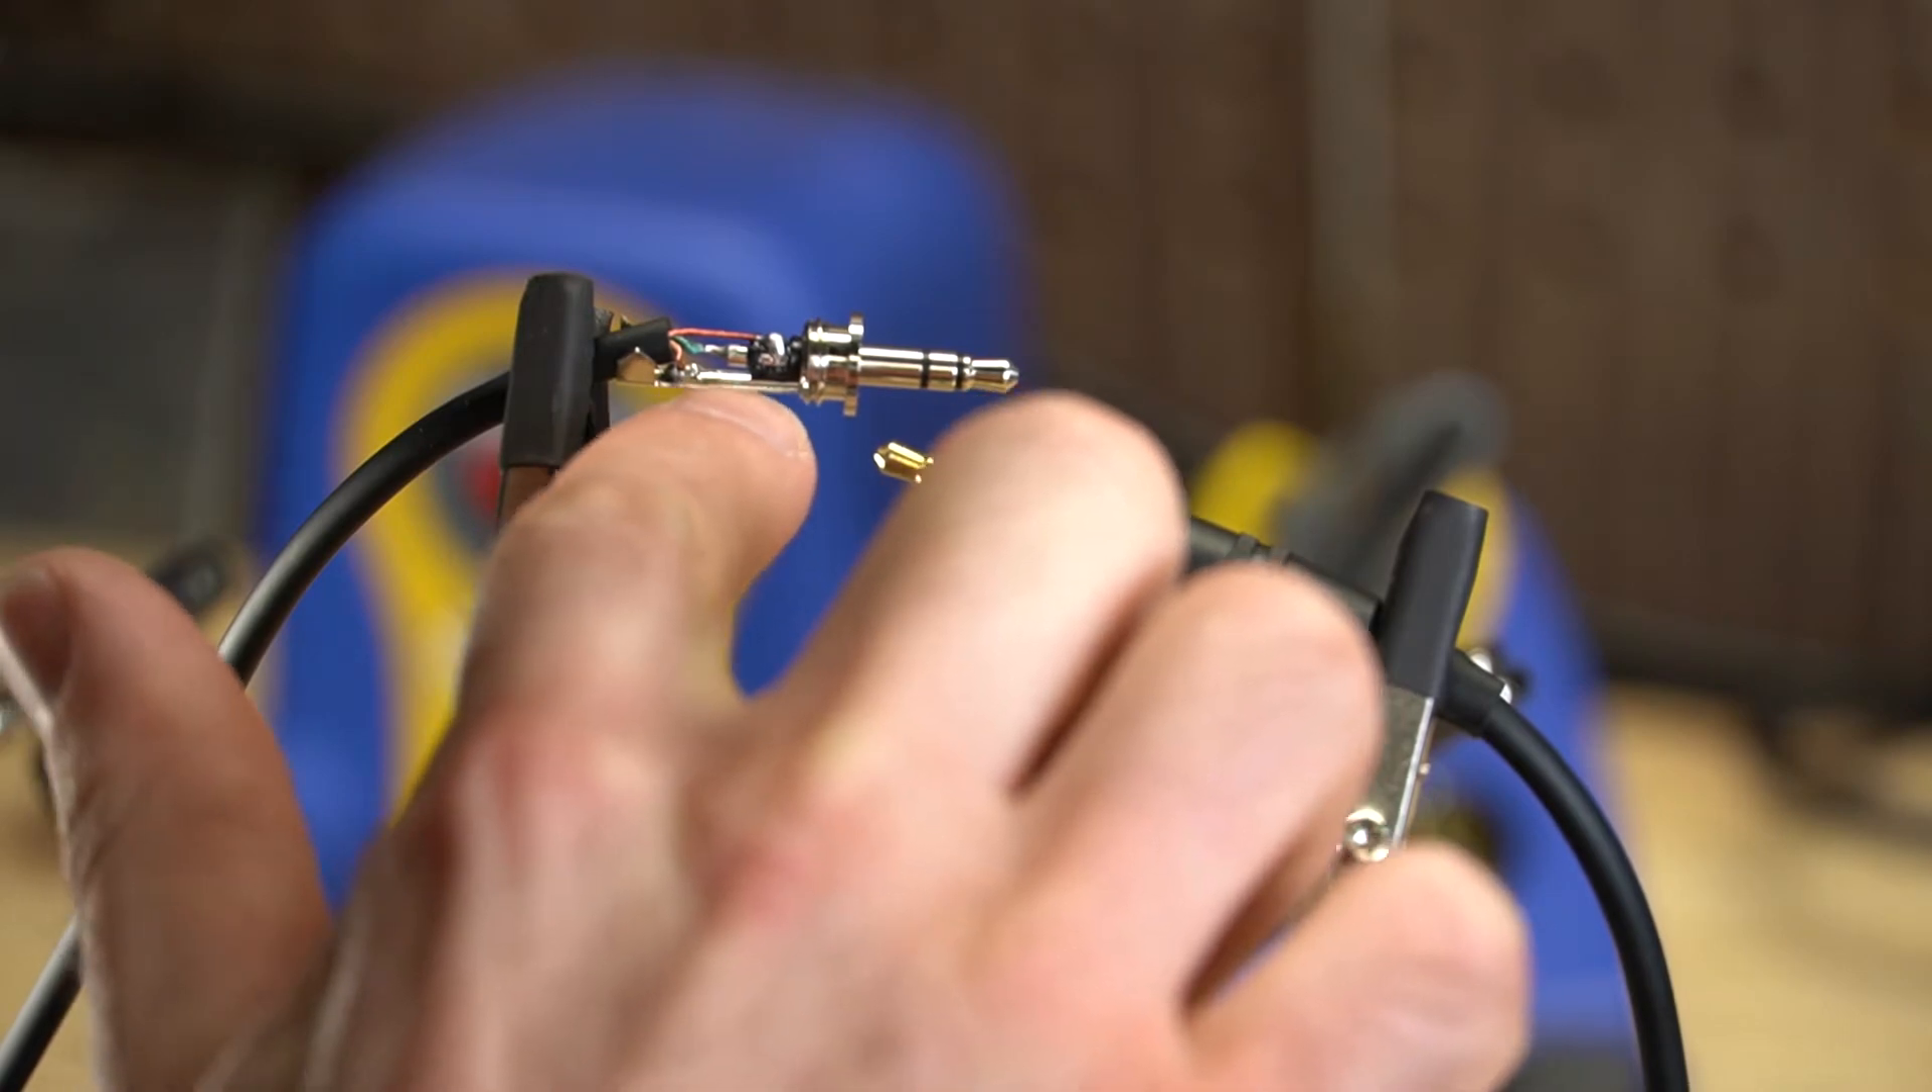It took a bit of finesse but I was able to solder on the replacement jack.